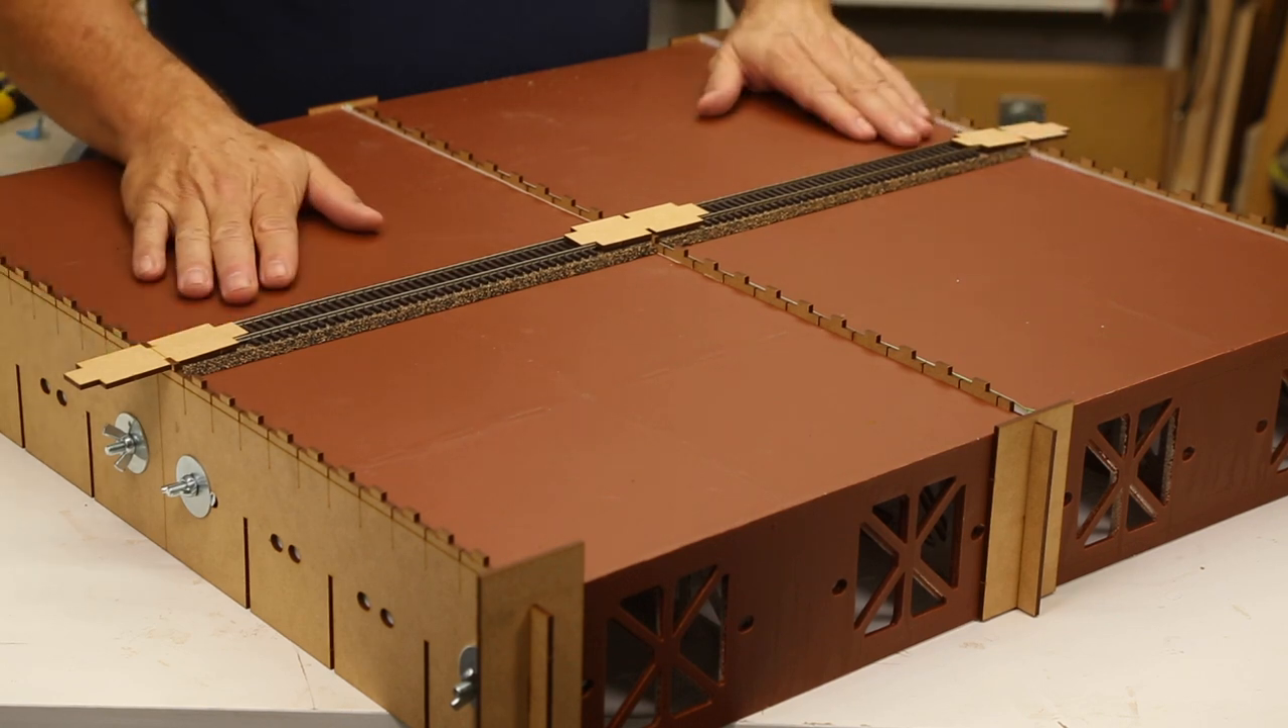We've got you know a nice straight run of track that lines up perfectly with the center of the baseboard.